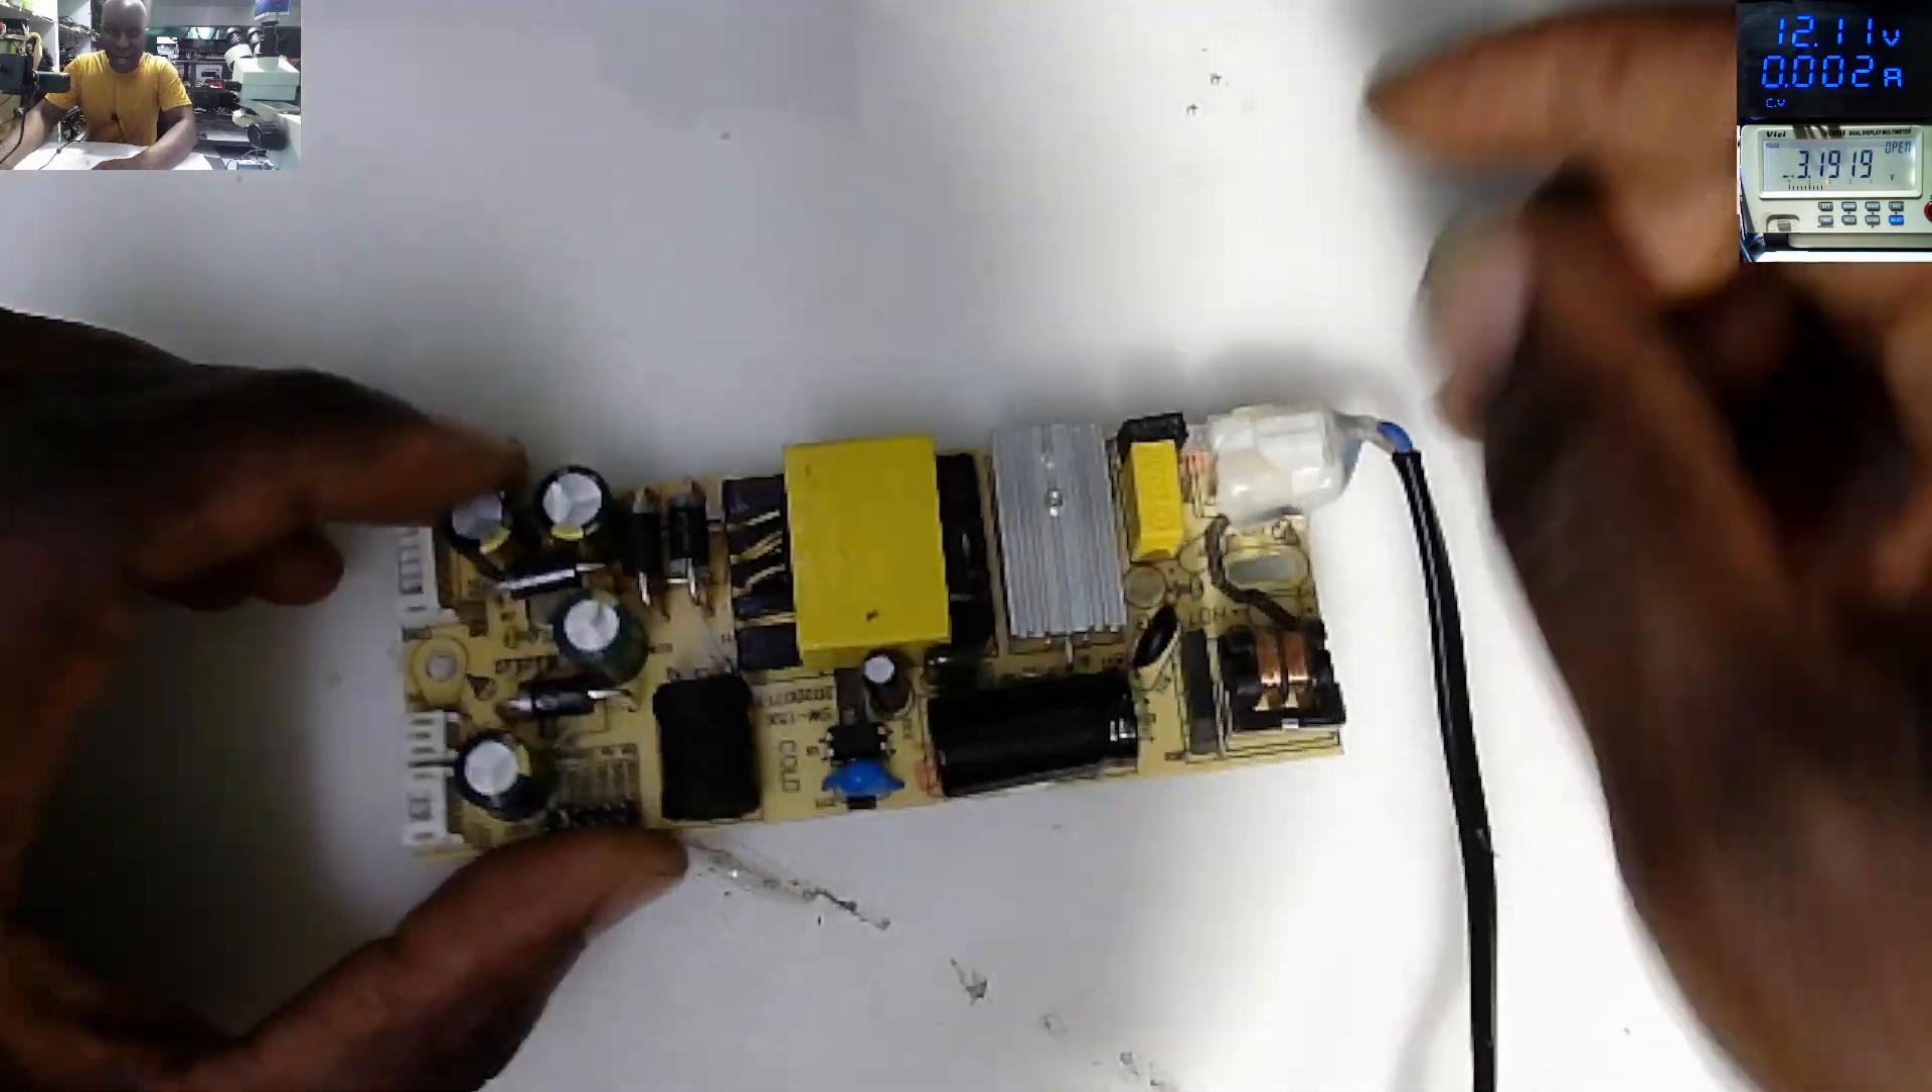So I took out the power supply.